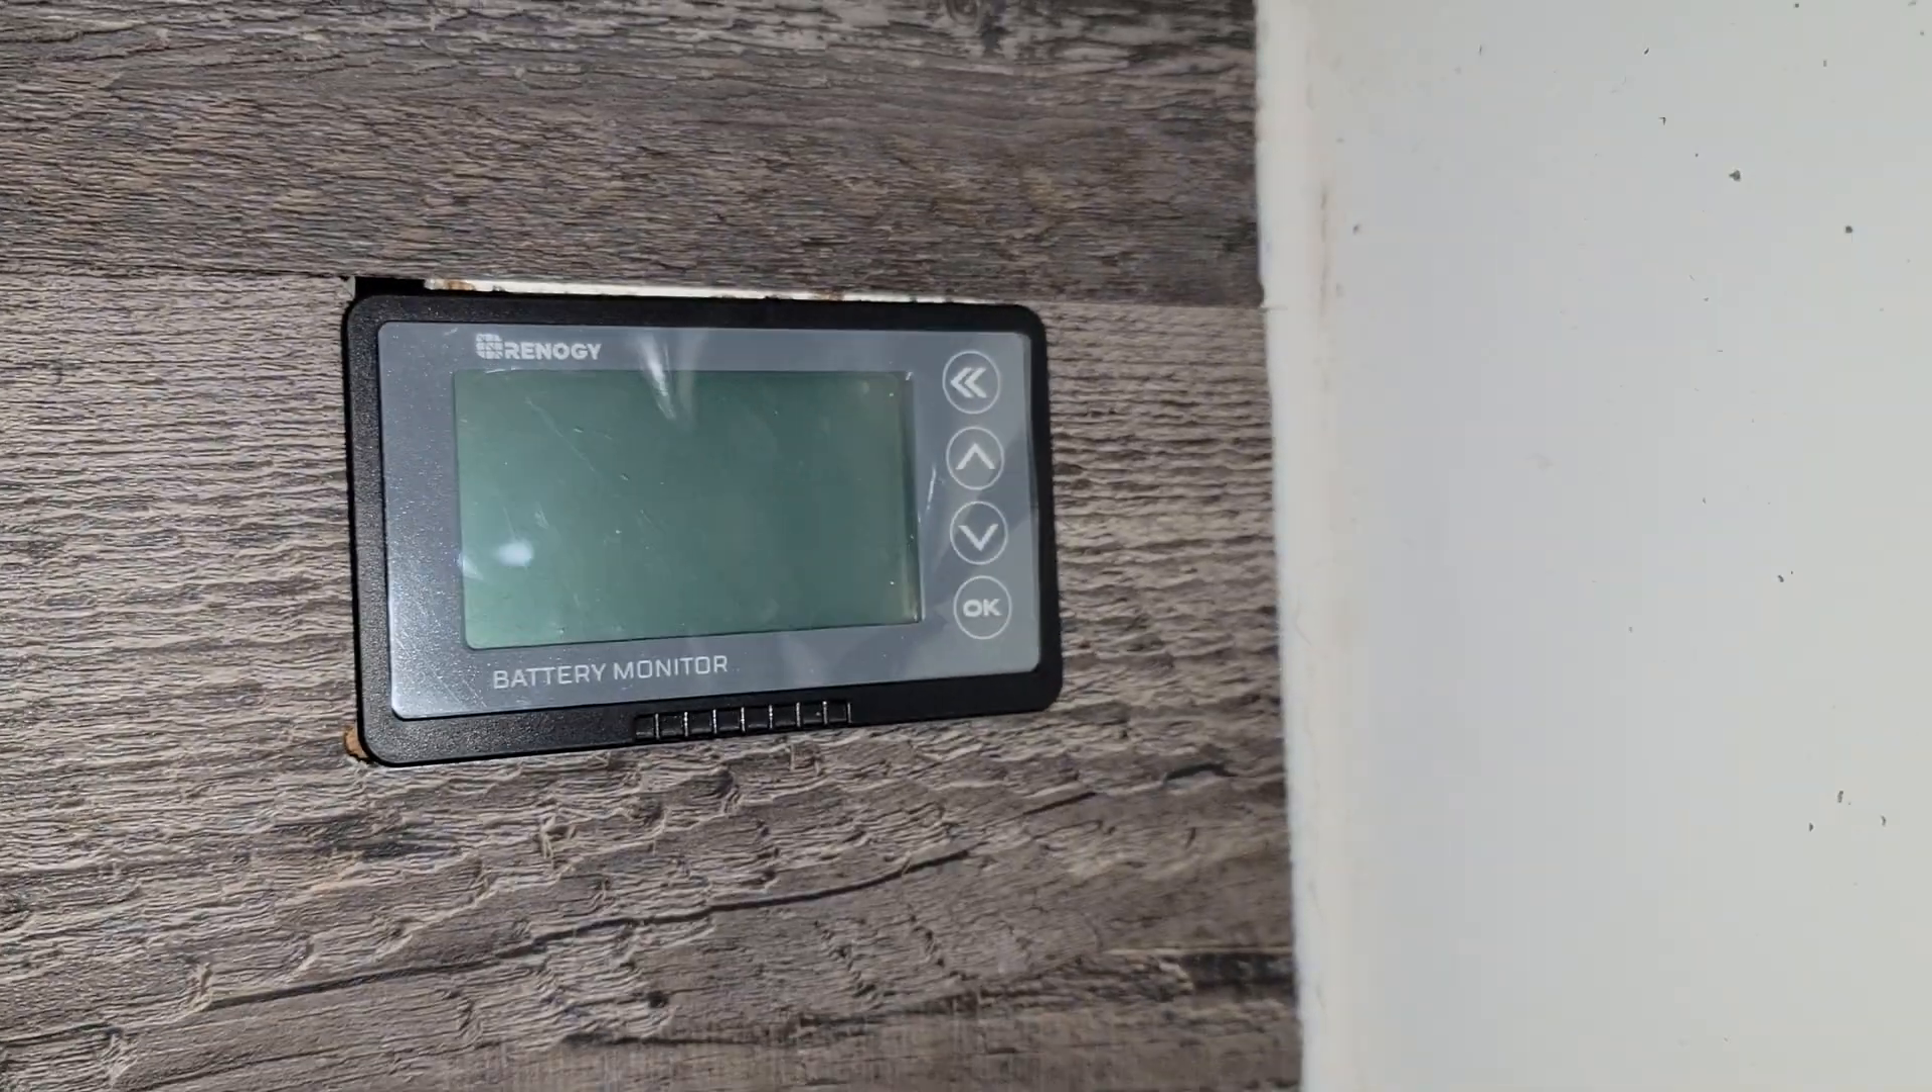It's a bit of a mess I have to clean up but I'll throw in the battery monitor there it's press fit now.